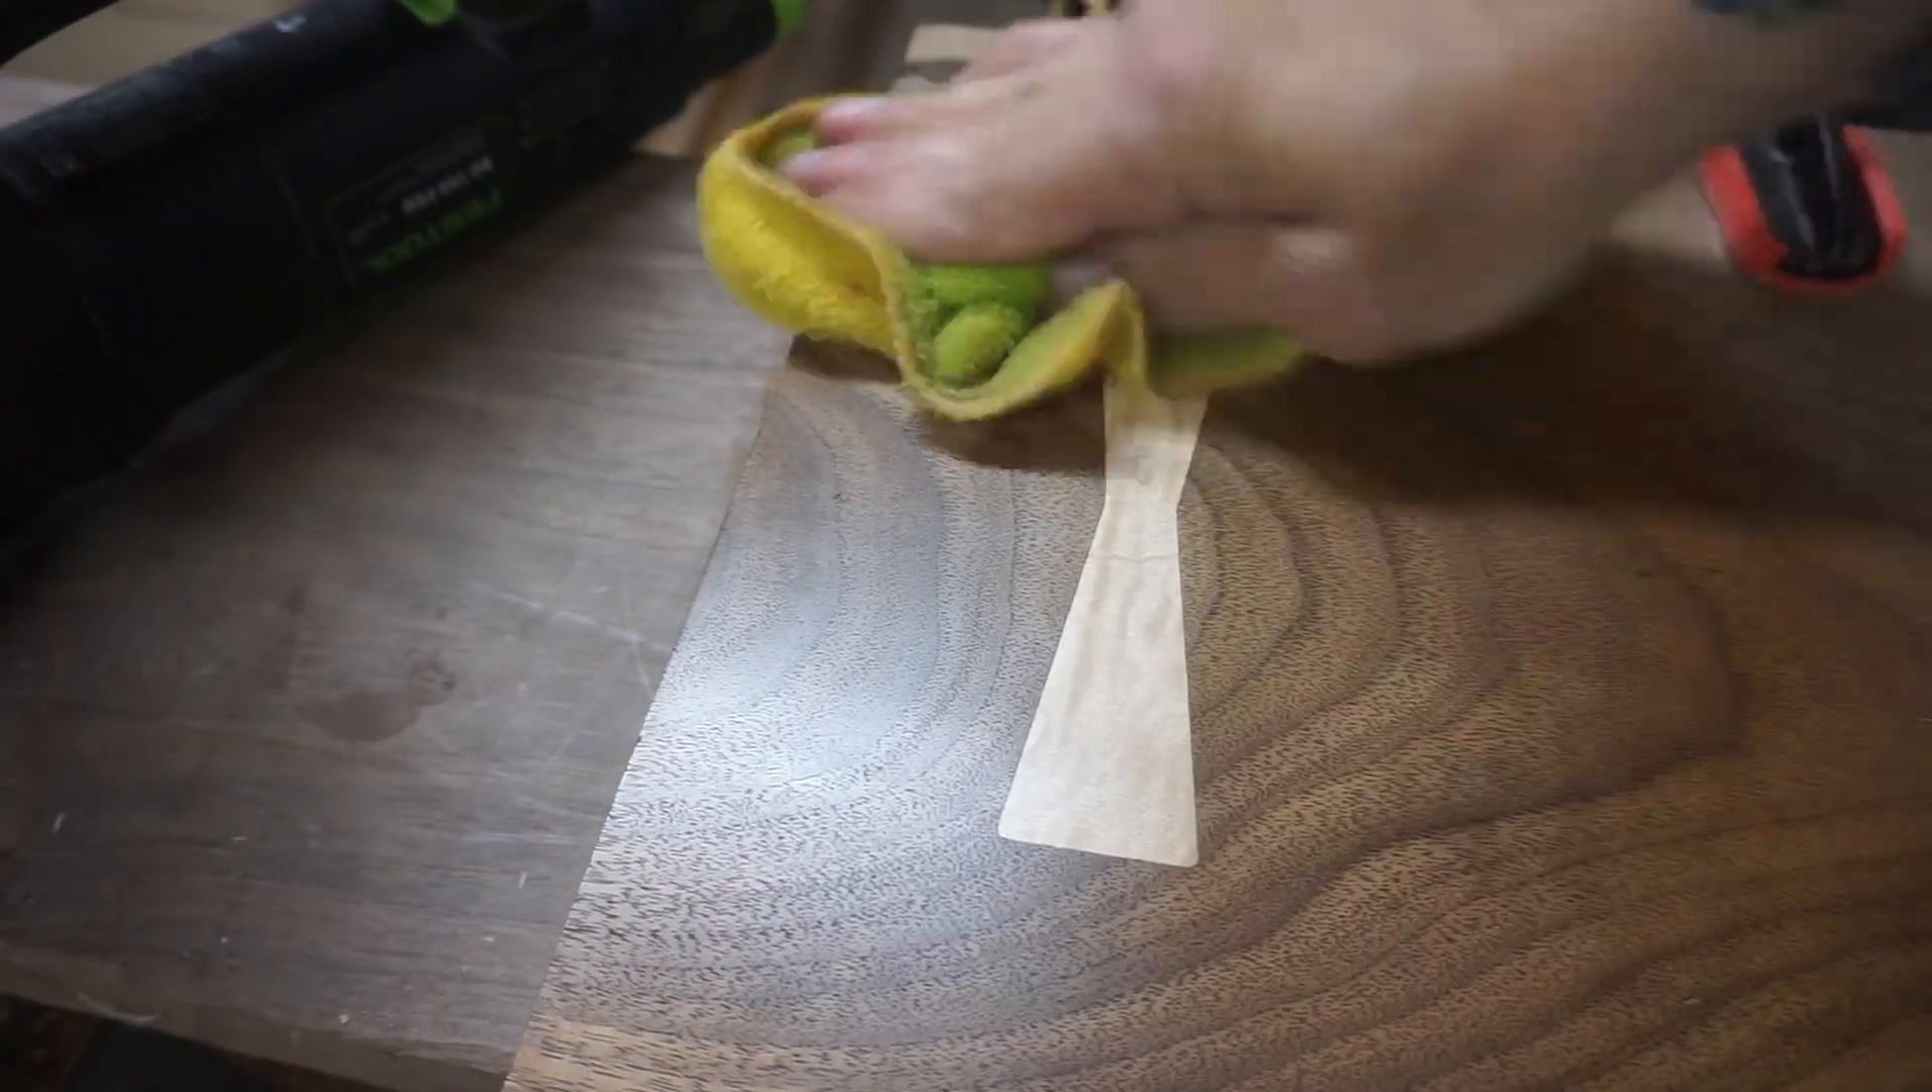The big thing here is getting the joint nice and tight you can kind of see how there's no gaps that's because we are really careful with the router not to knock the template around so these are a perfect fit.